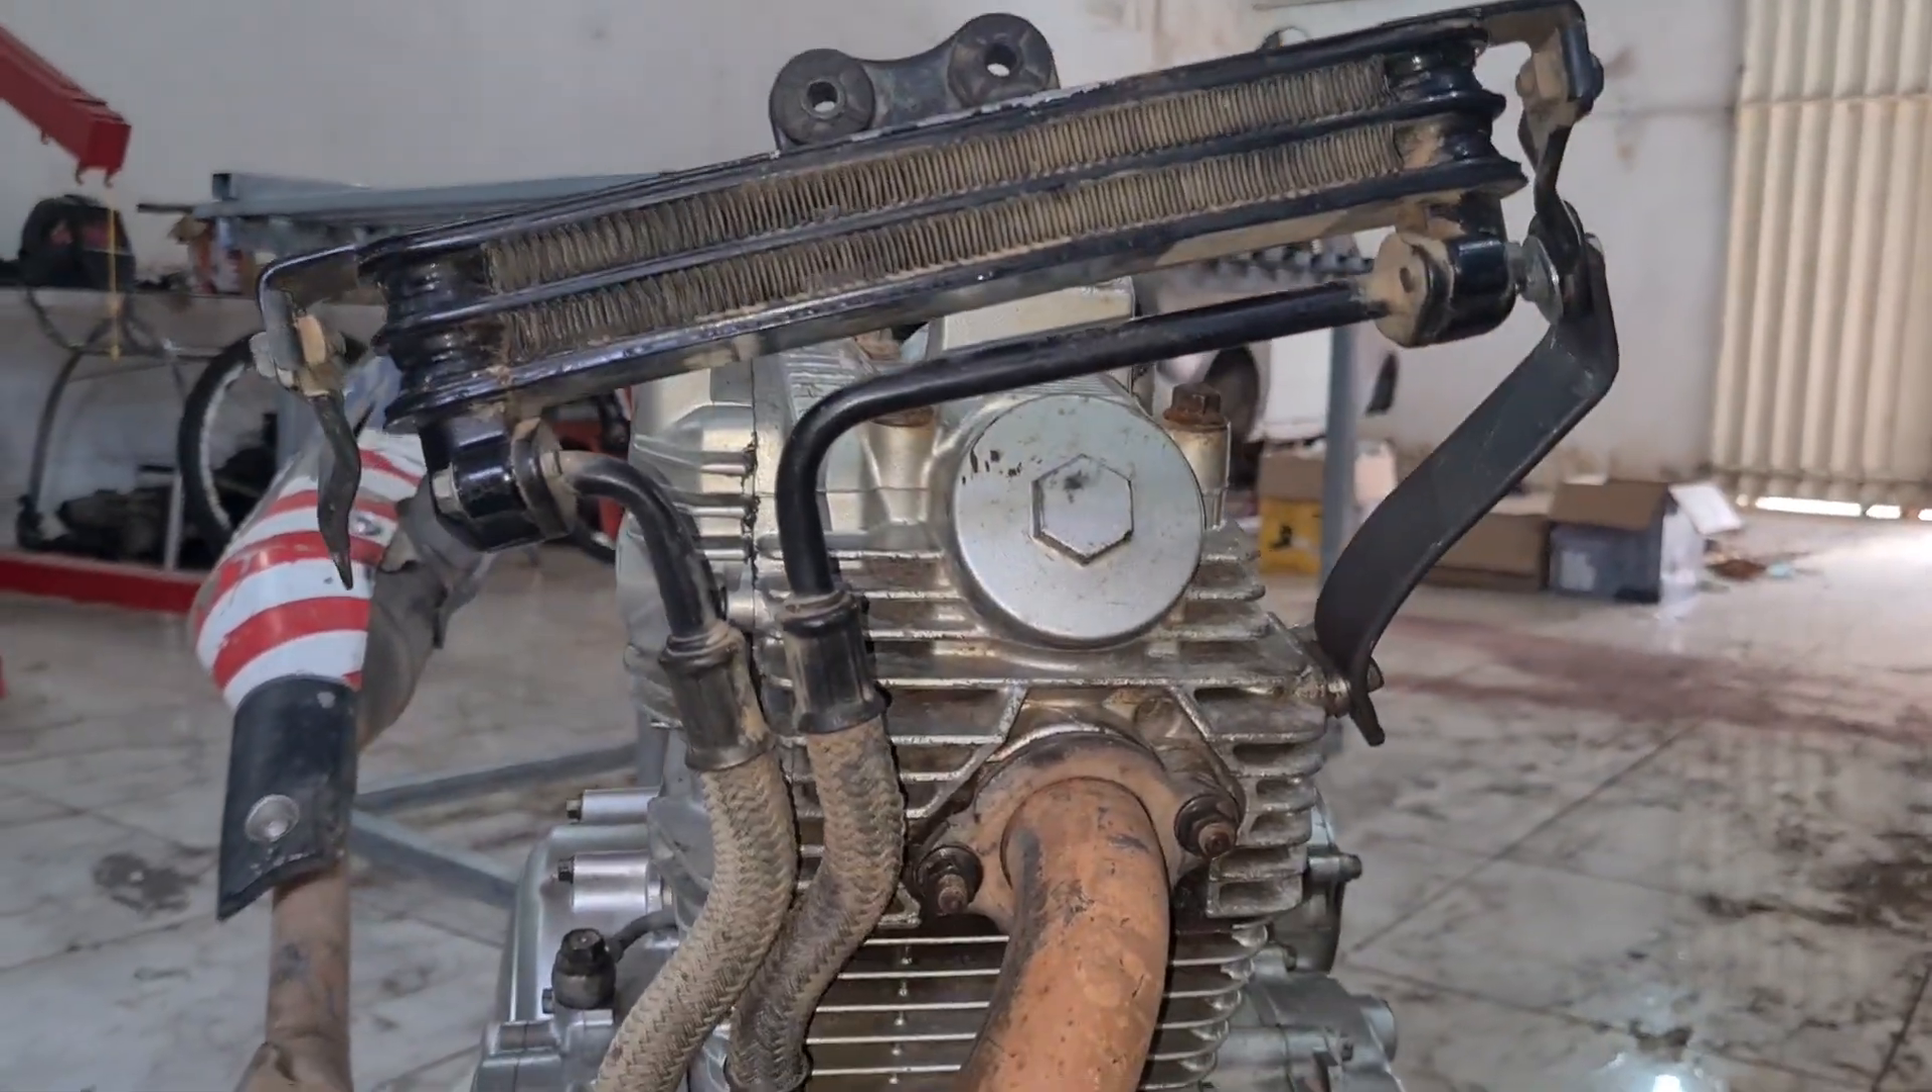Consegui colocar o motor em cima Como vocês podem ver aqui E ele já tá com o escape posicionado.